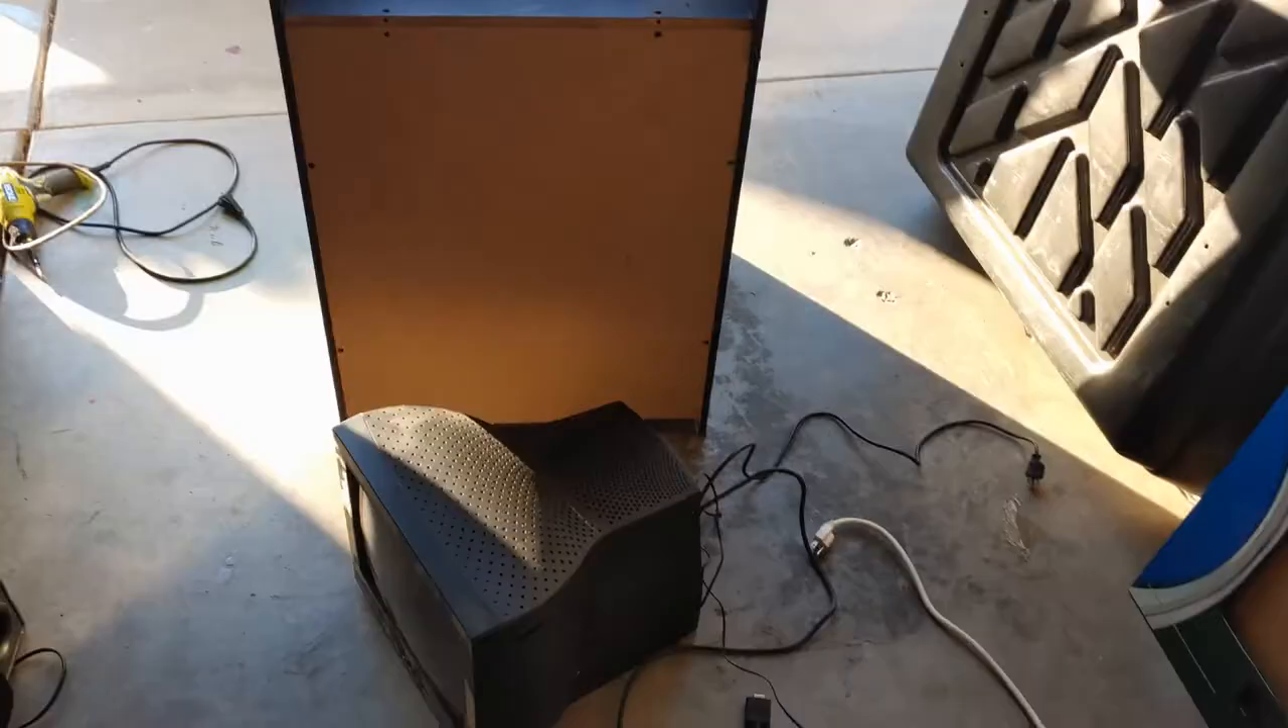So you can see we got the monitor out and apparently it was the monitor that went out and also the game board so this stuff is pretty much useless.